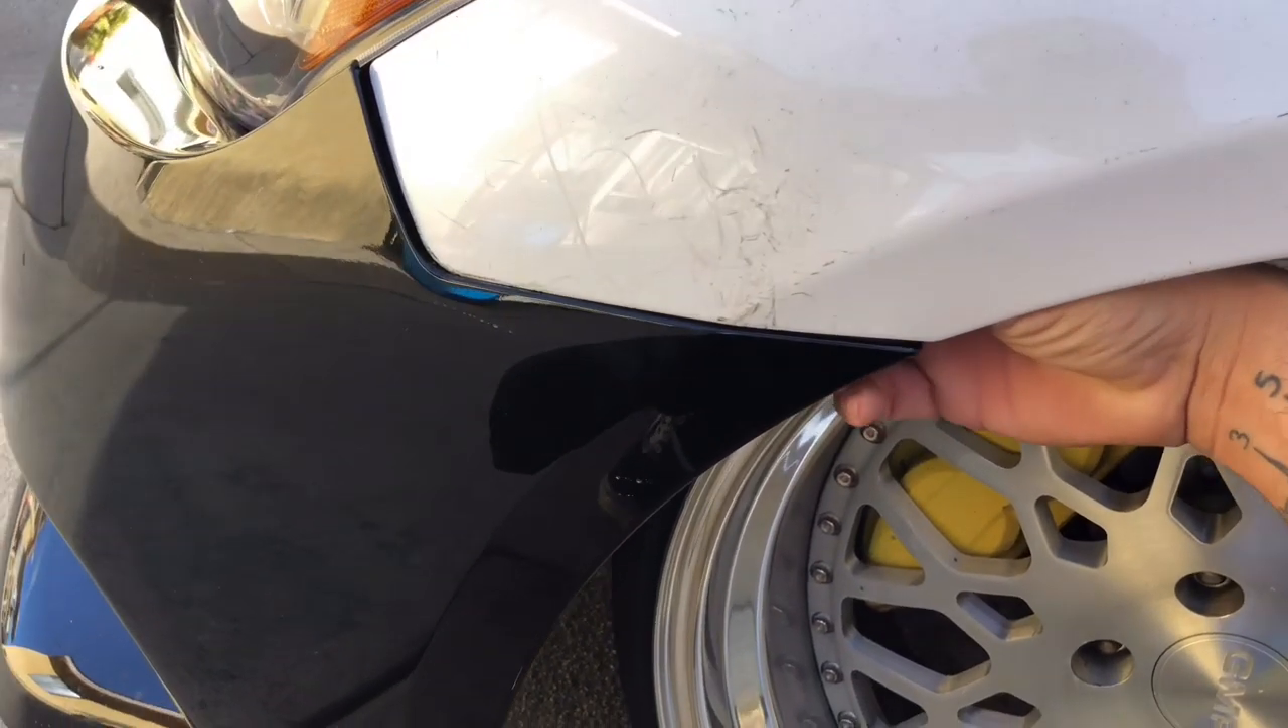If you guys see this little gap right here it's because I don't have the plastics that go on the fender where the bumper clips onto.